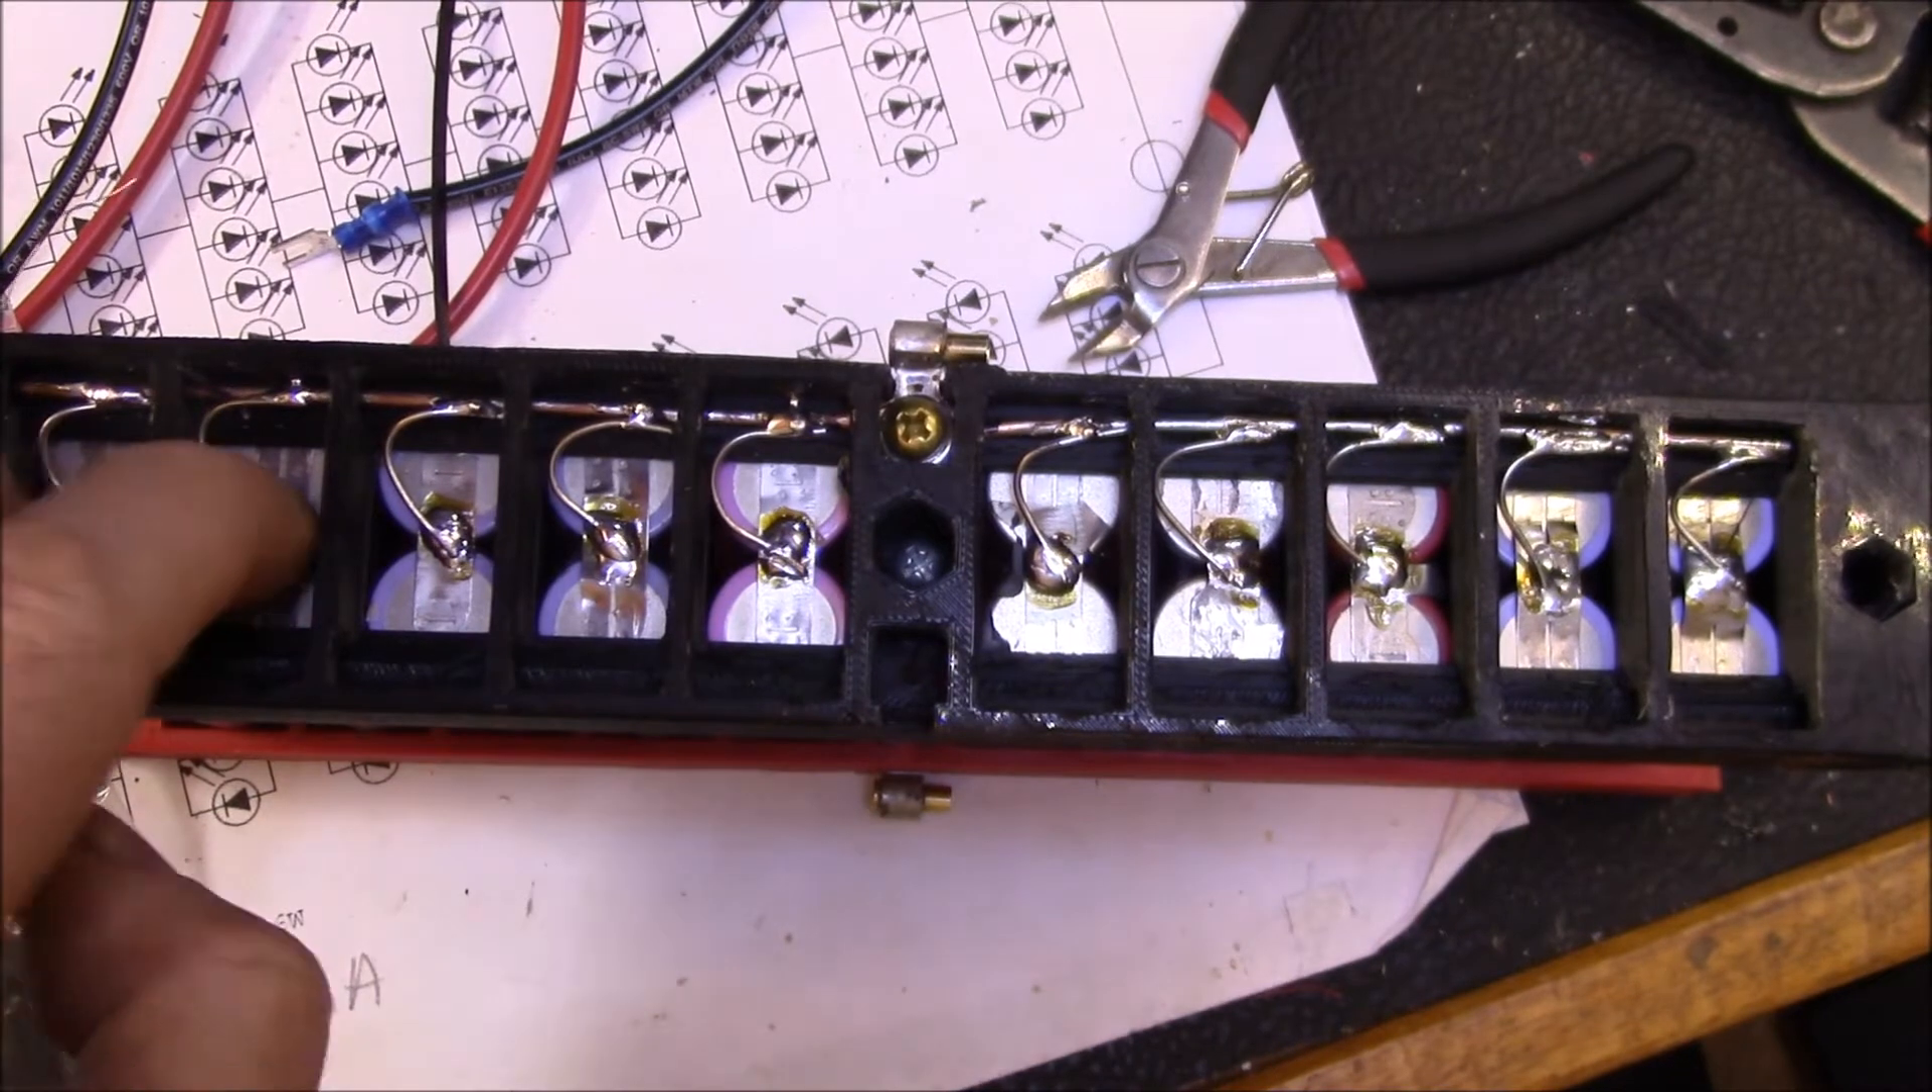Okay we've got all 10 jumper wires in.